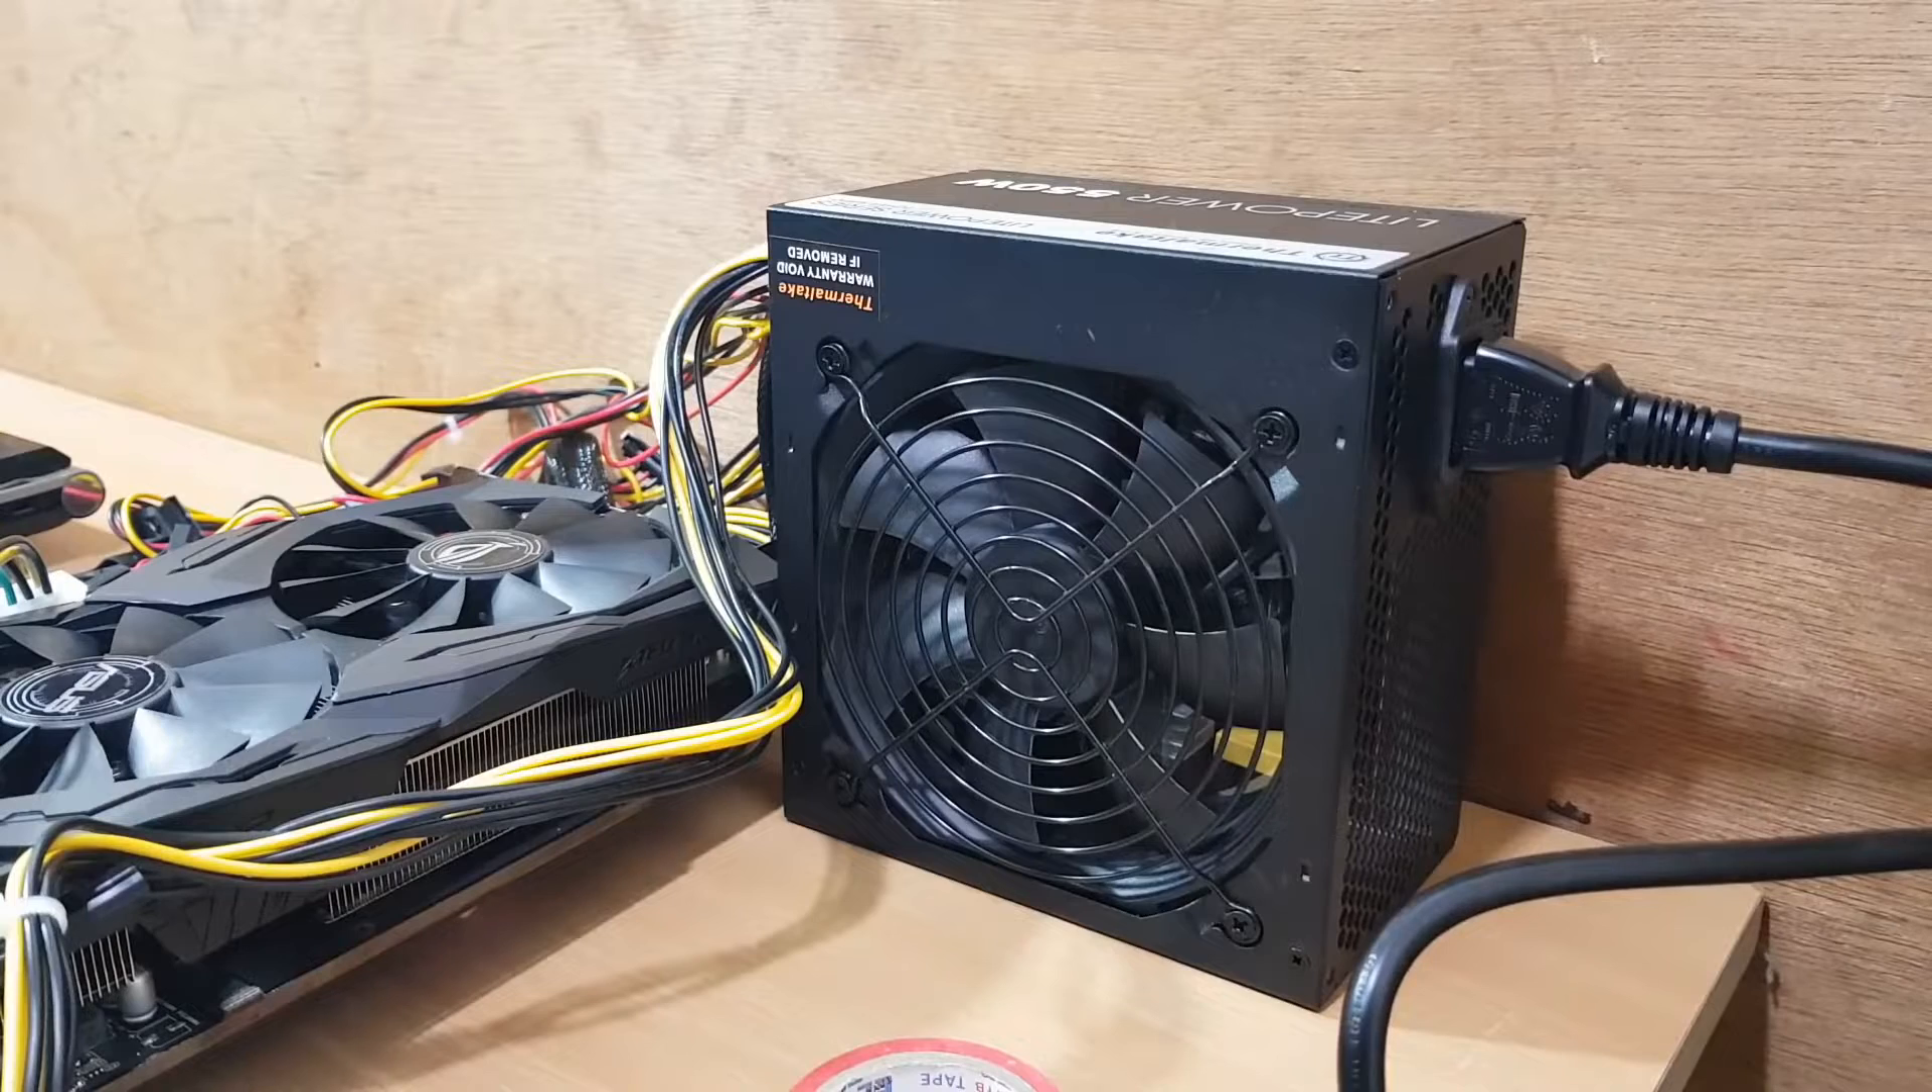Connect the power supply cable and now everything is ready to use.